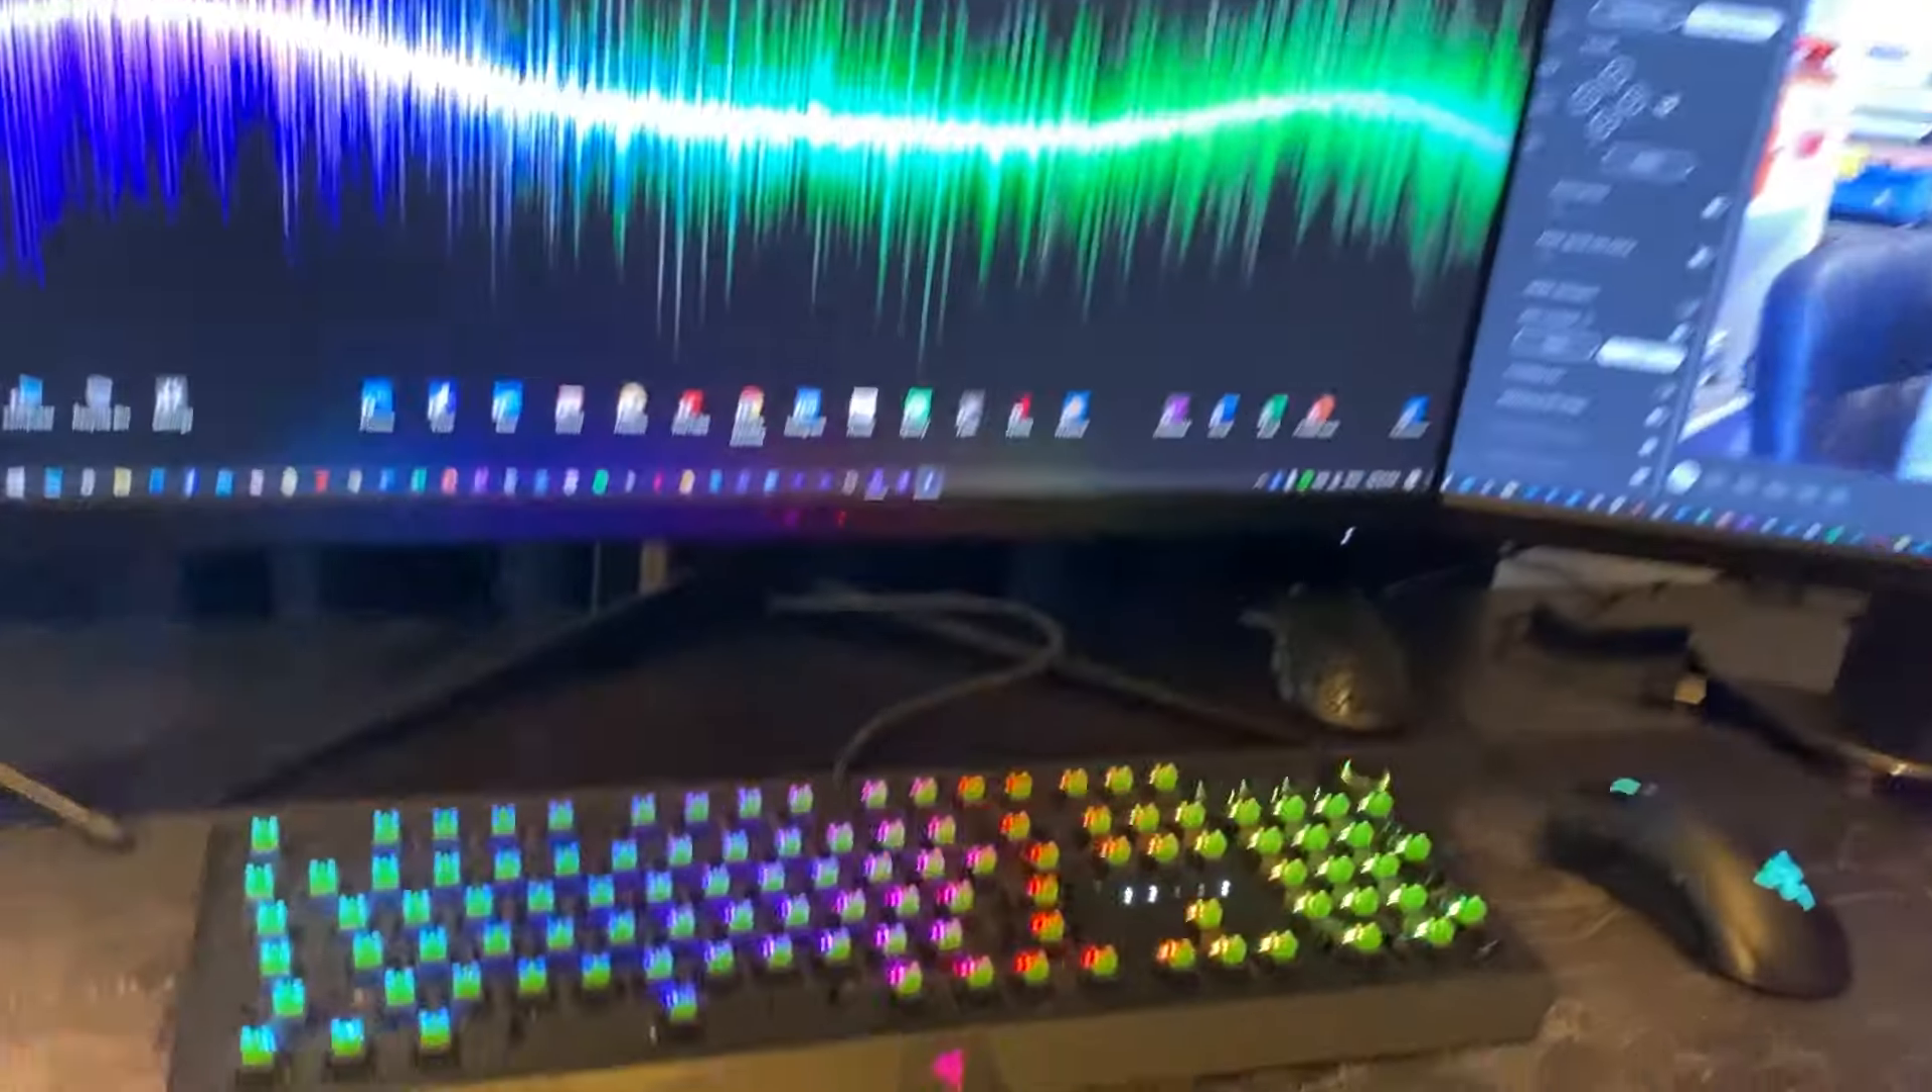Okay we've got all of the caps off now so now you can see how gross it is.